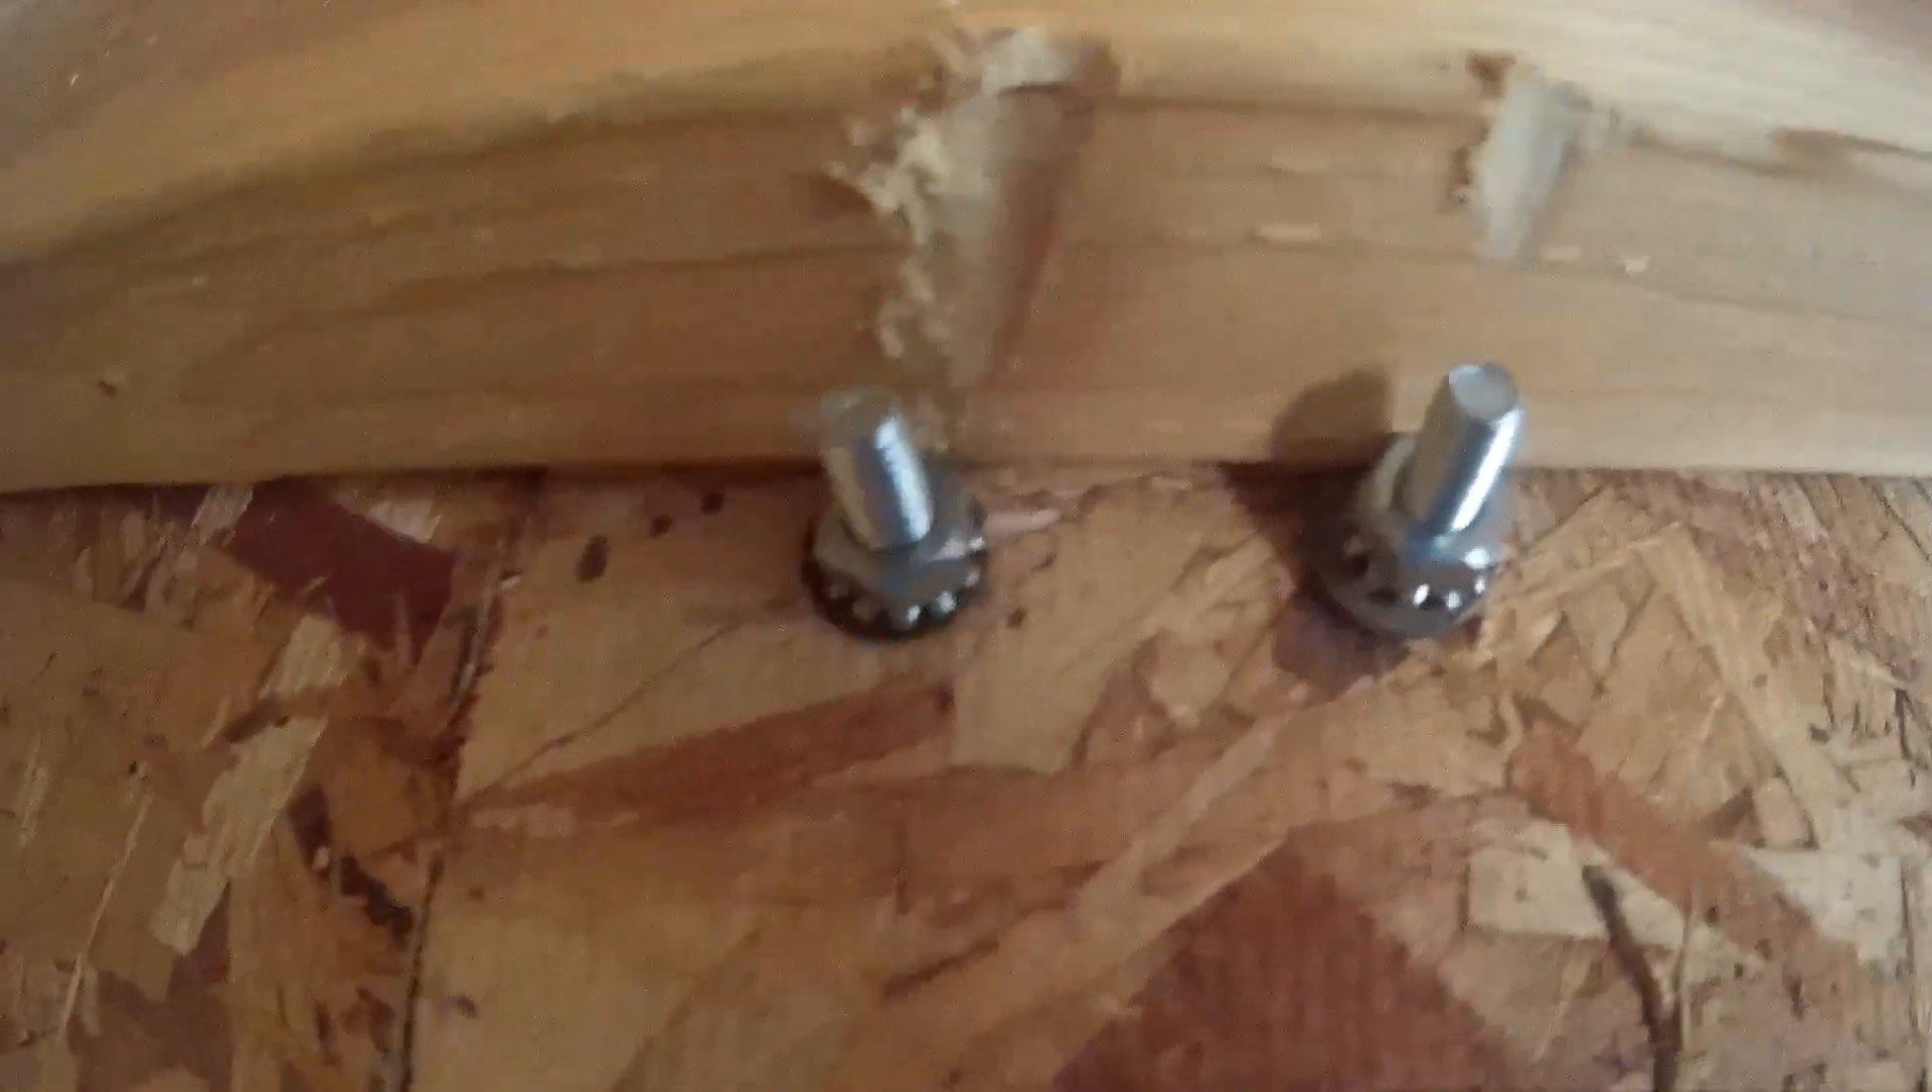Alright I have the first bolts and the nuts on them.